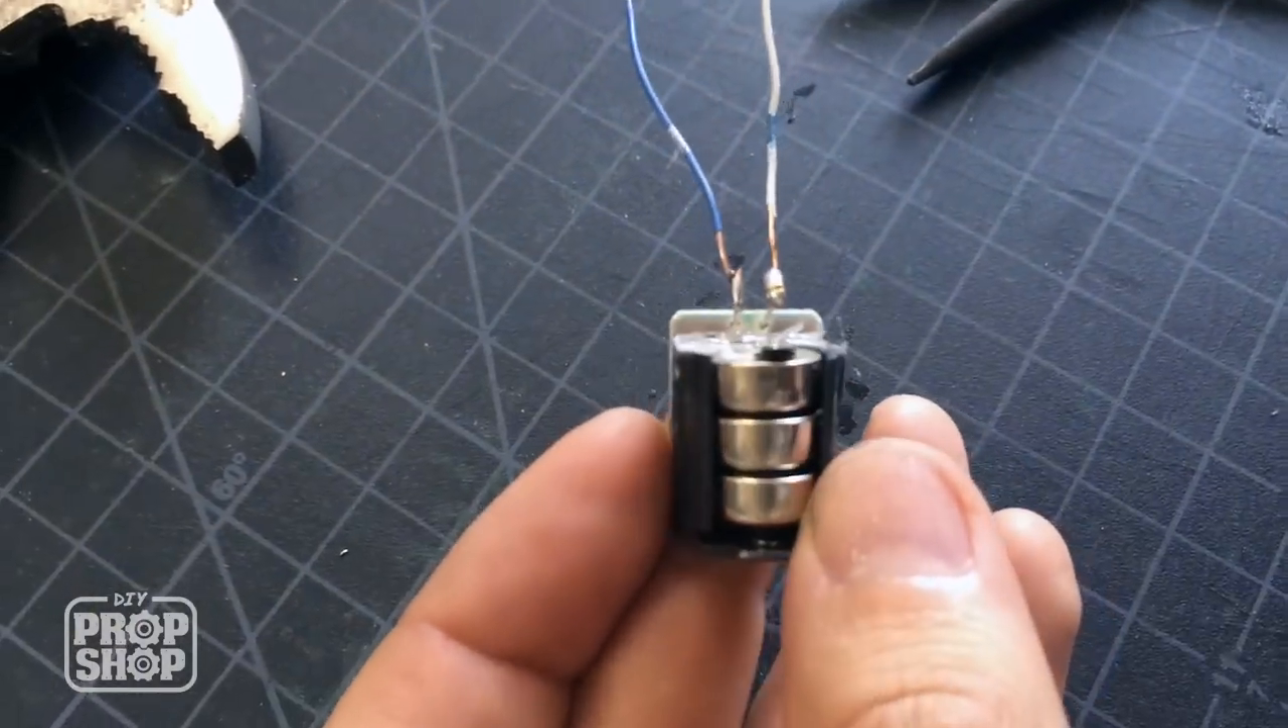Okay so two wires are attached.